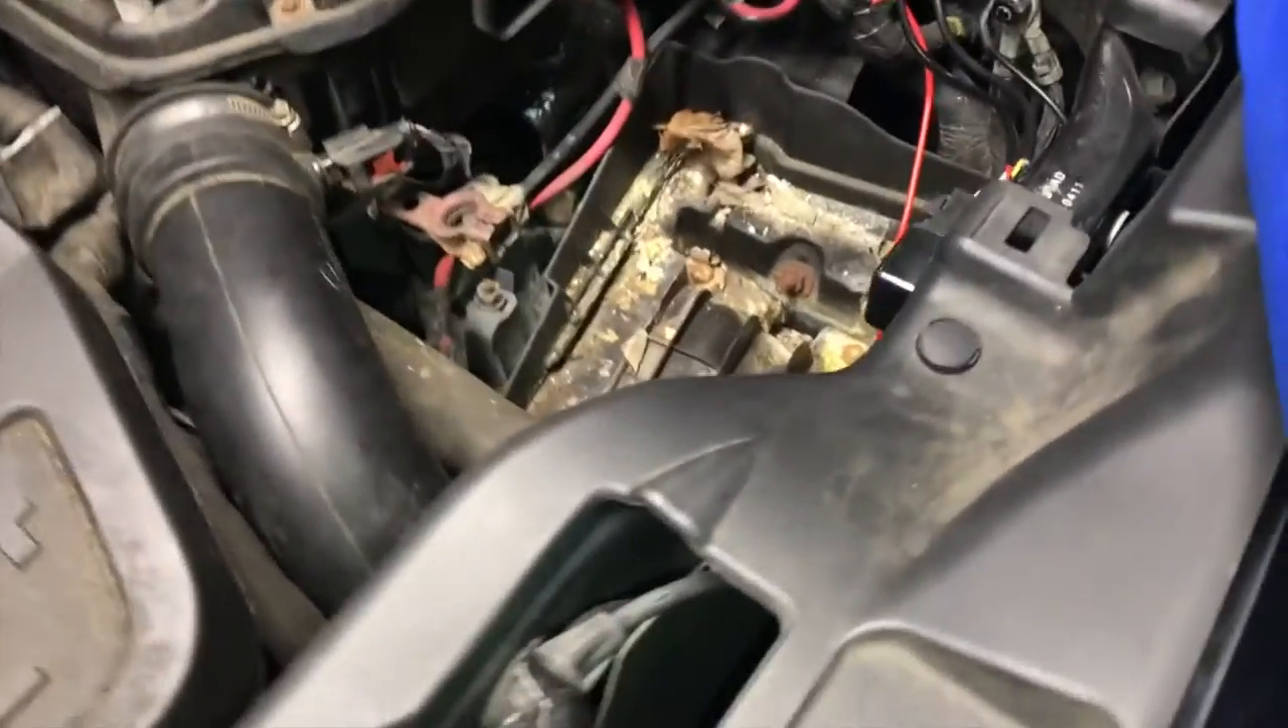All right, so everything's back together except for the battery.